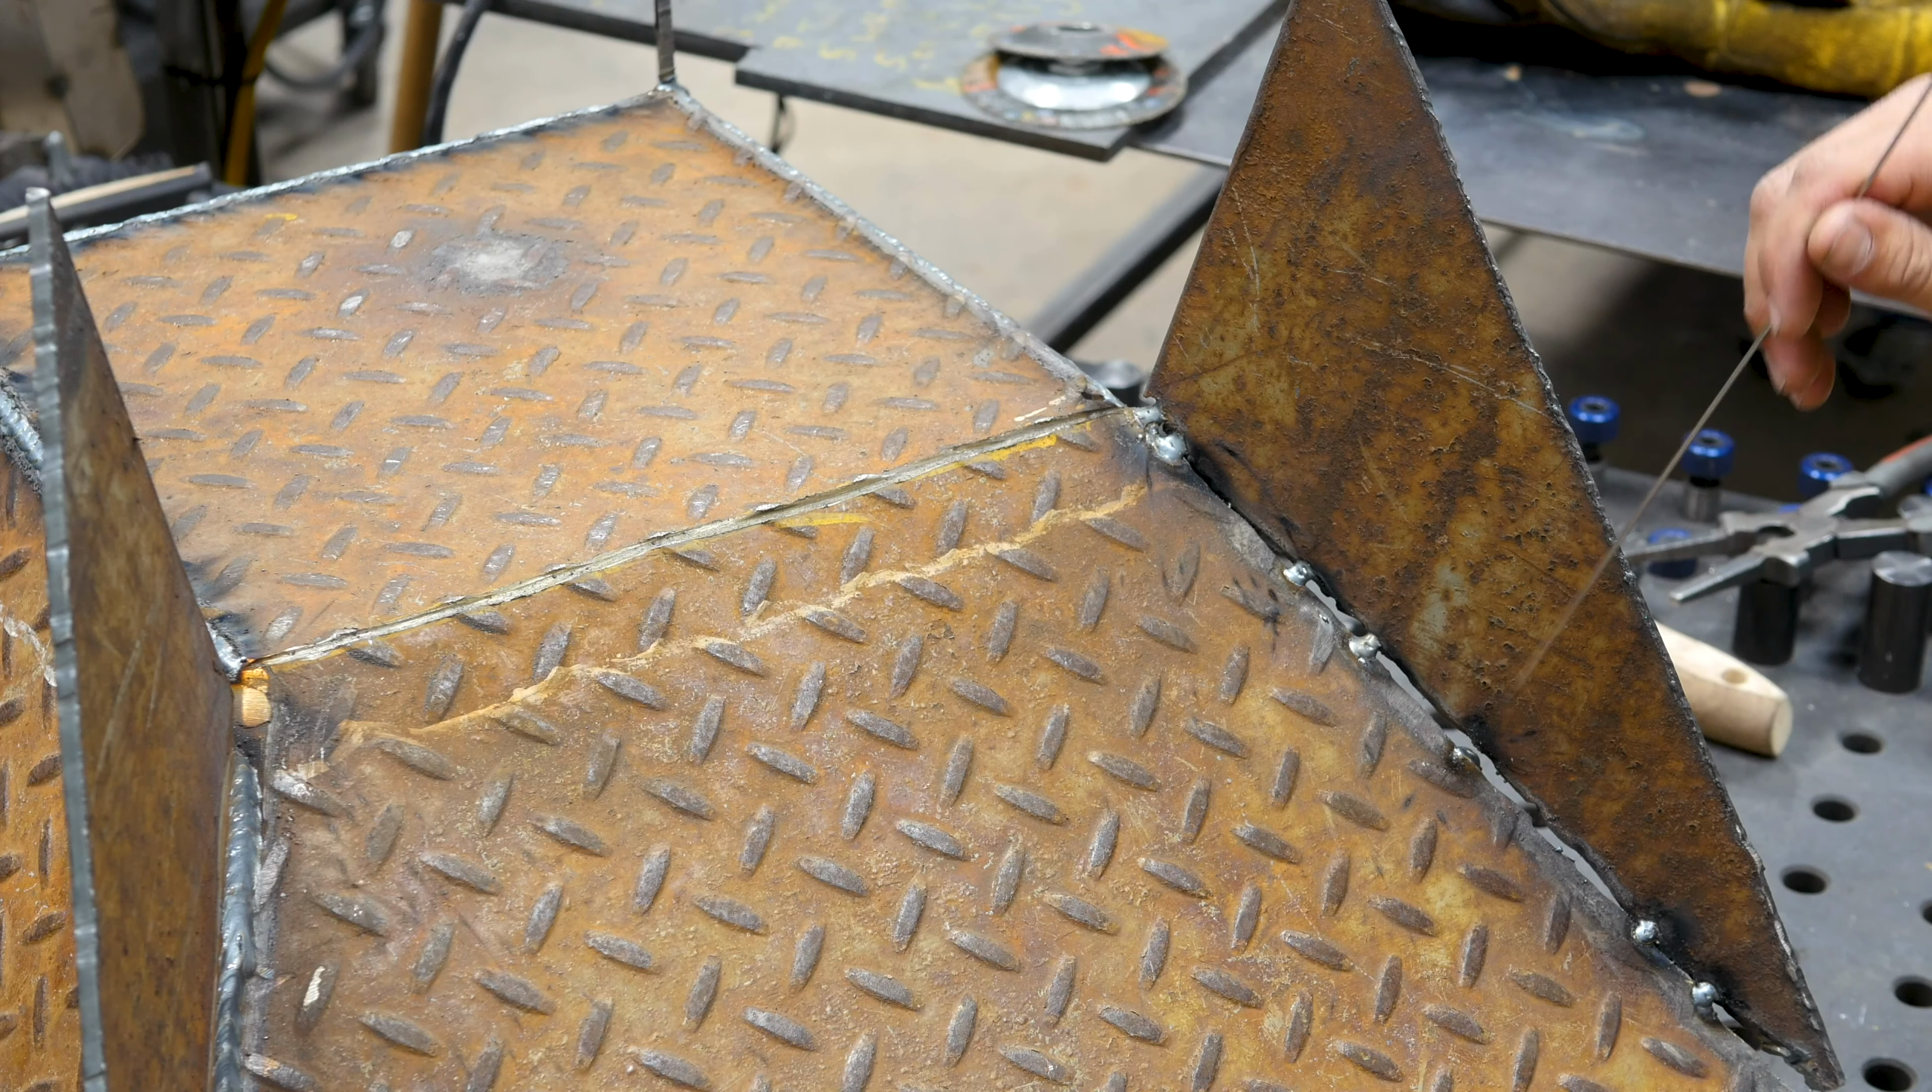We've got a gap in here and we'll just use a little back and forth pattern and get these filled up and it'll be ready to go.